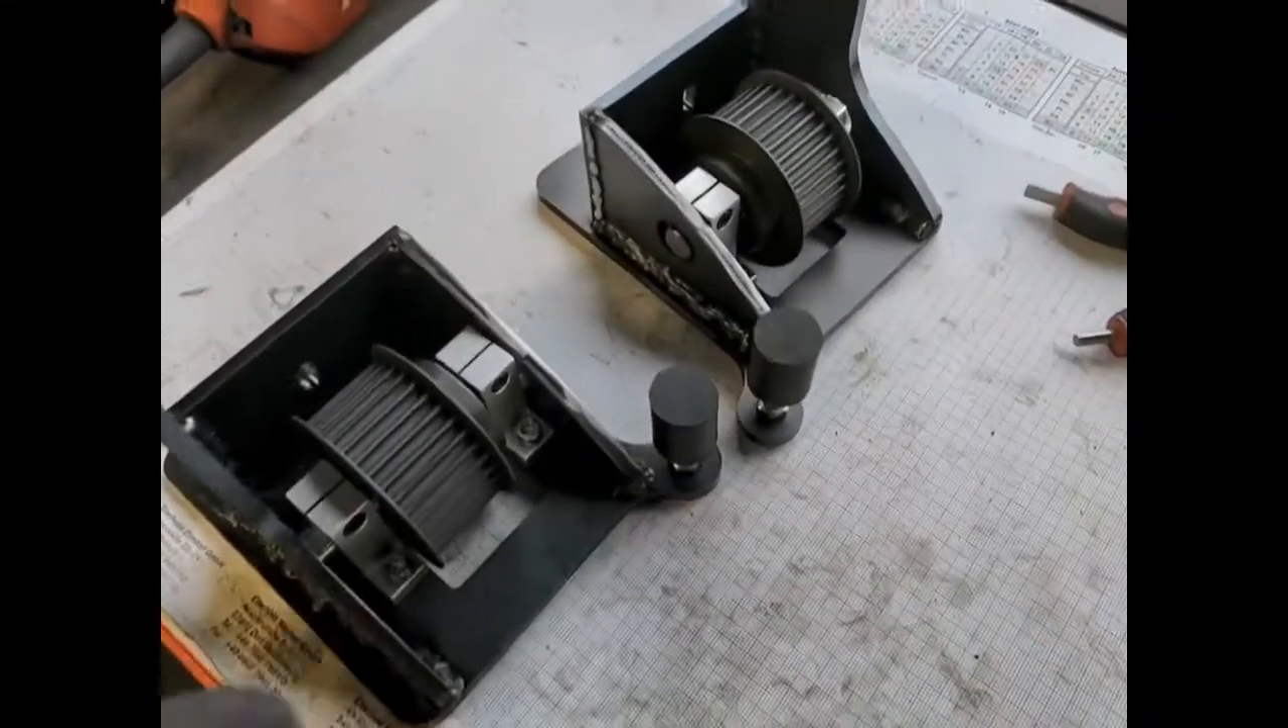Ich habe jetzt die rollen montiert und auch schon mal die achsanschläge wieder diese gummi stopper.